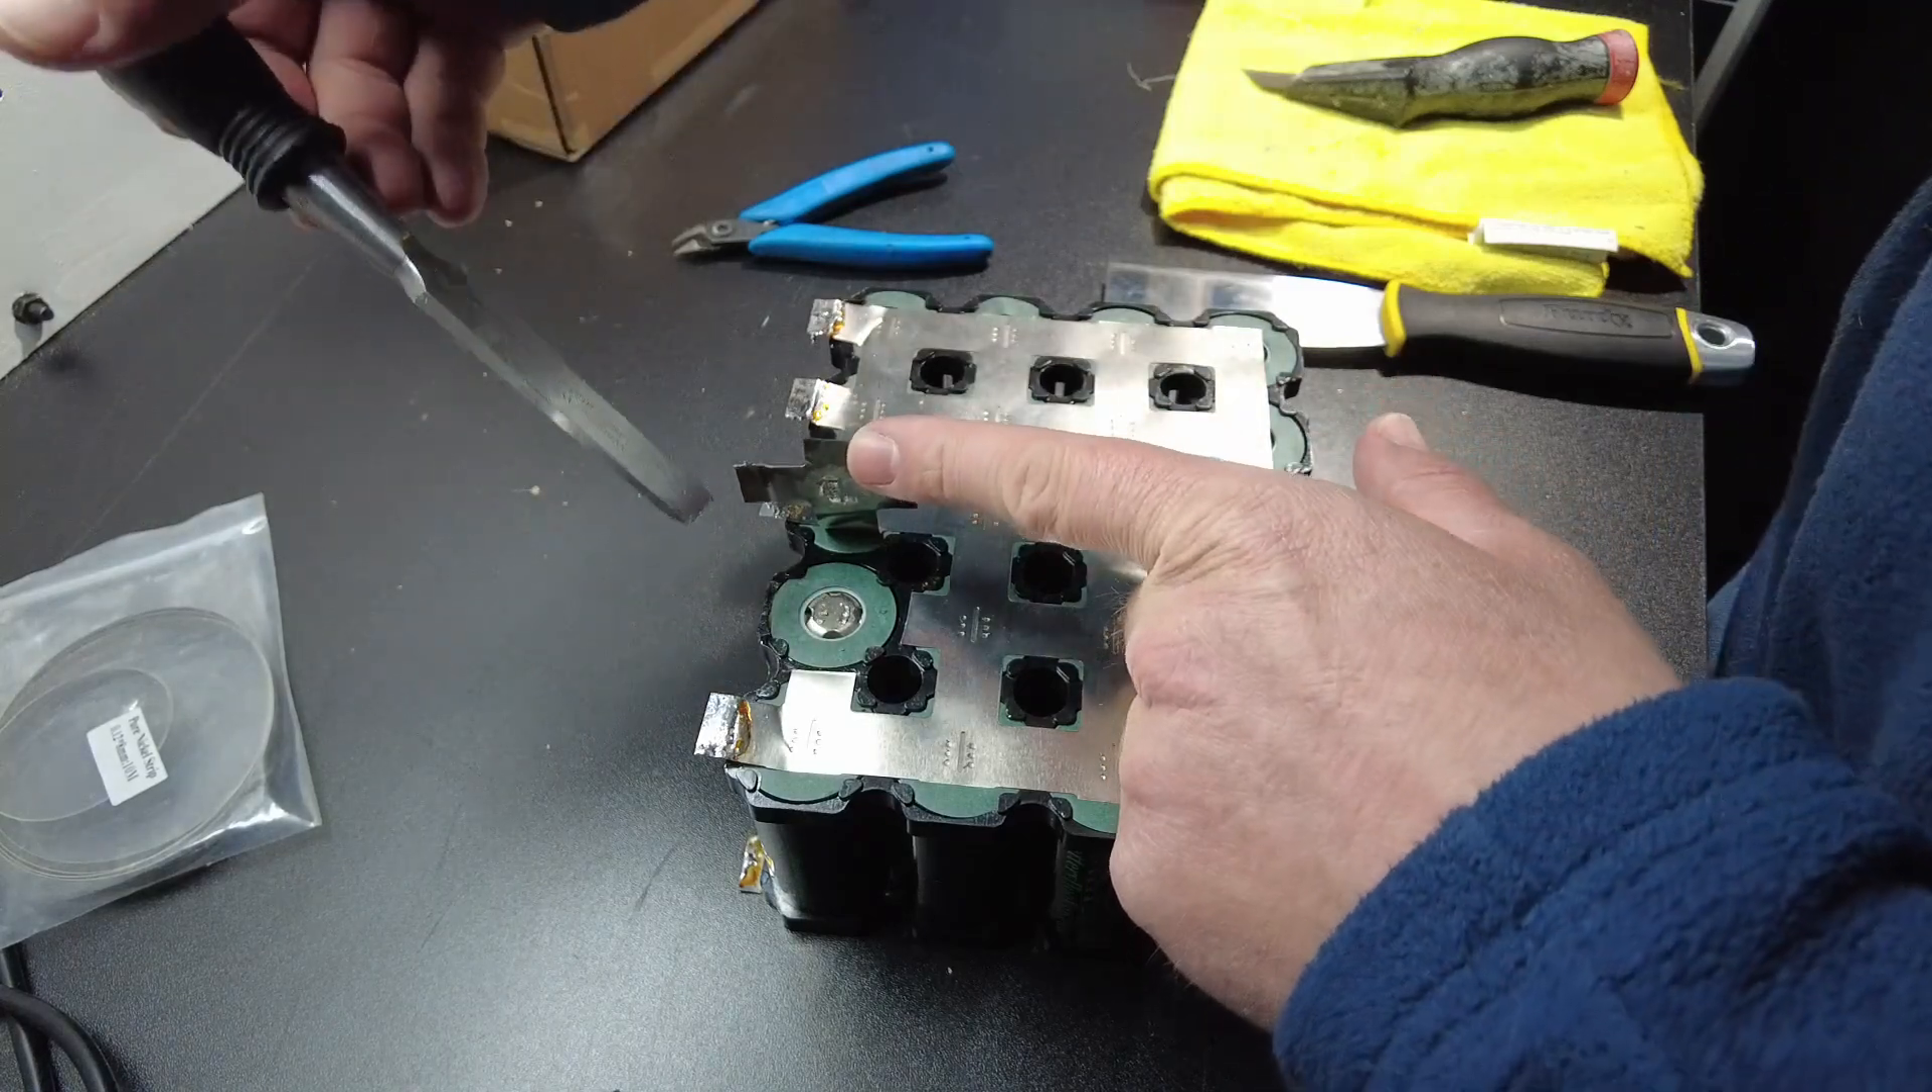Okay guys so i made a cut here and then here and i pried up the tab material off of our cell that we located as being the bad one and i did it on both sides same way.